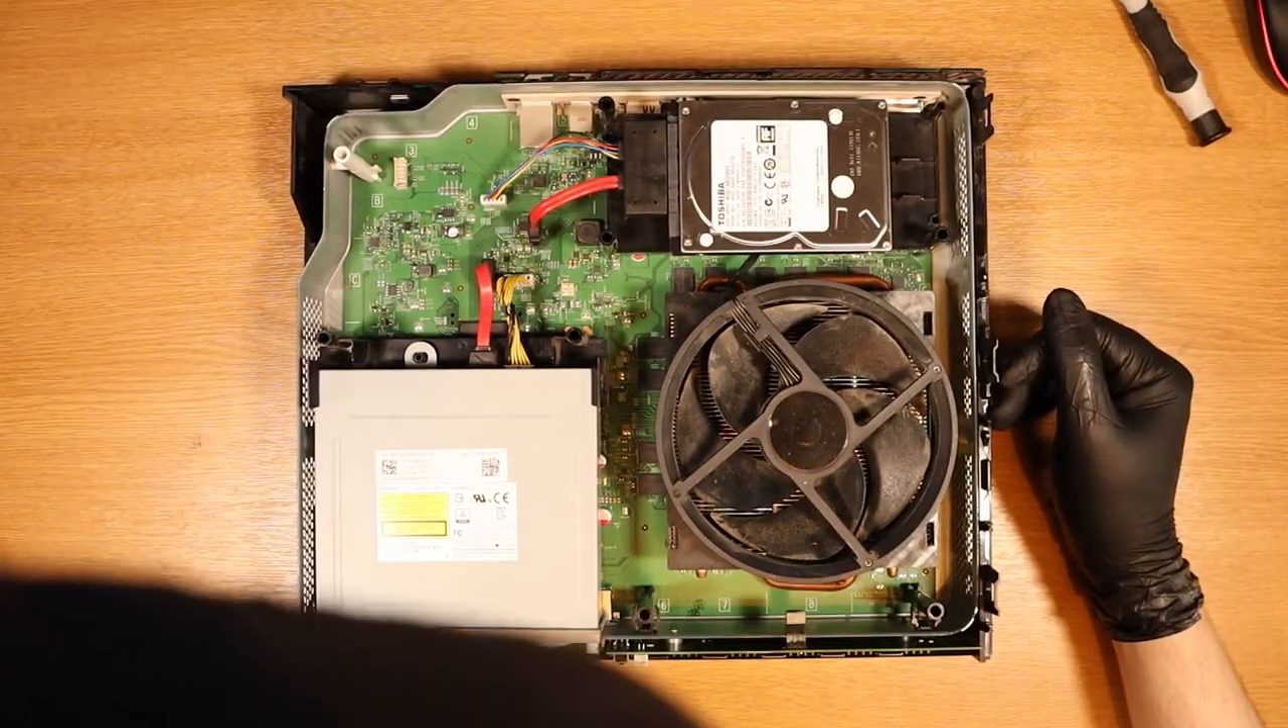And there we go. New hard drive has been installed.